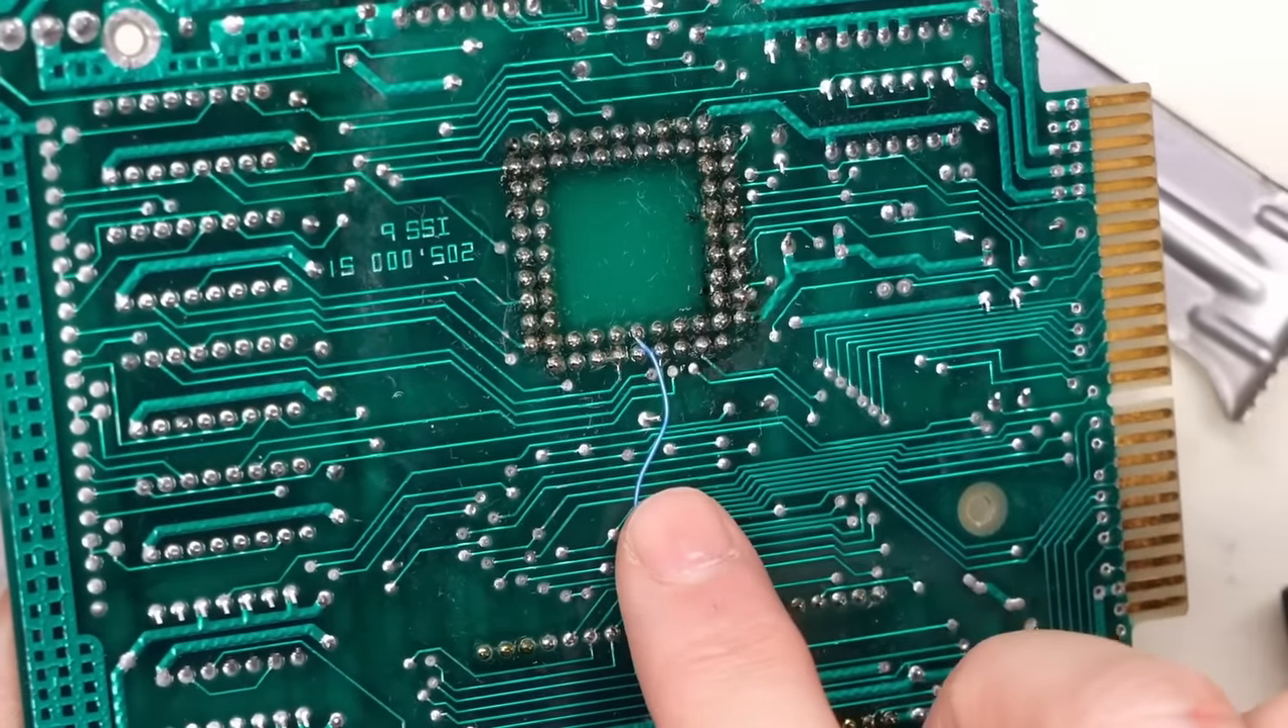So the socket is installed and I even went ahead and I added the bodge wire onto the underside.